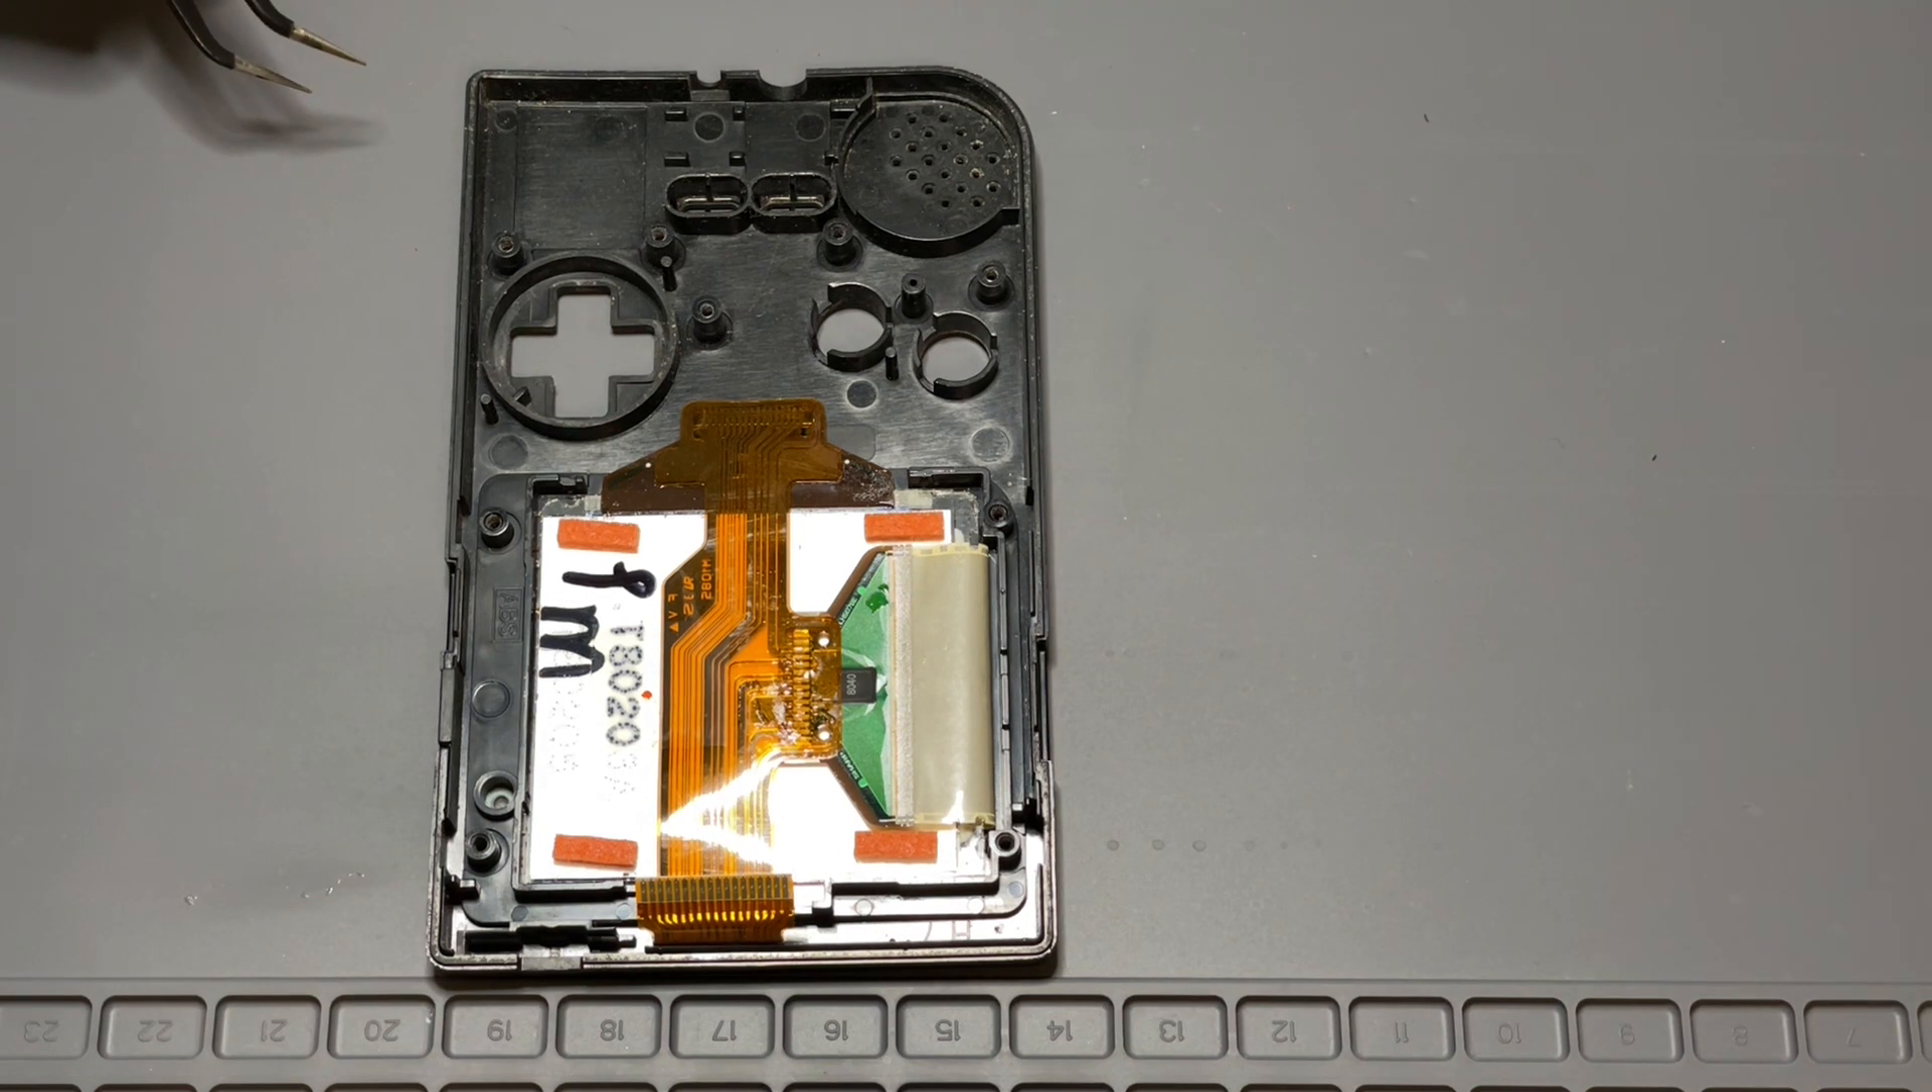With the front shell free of components, let's remove the screen.